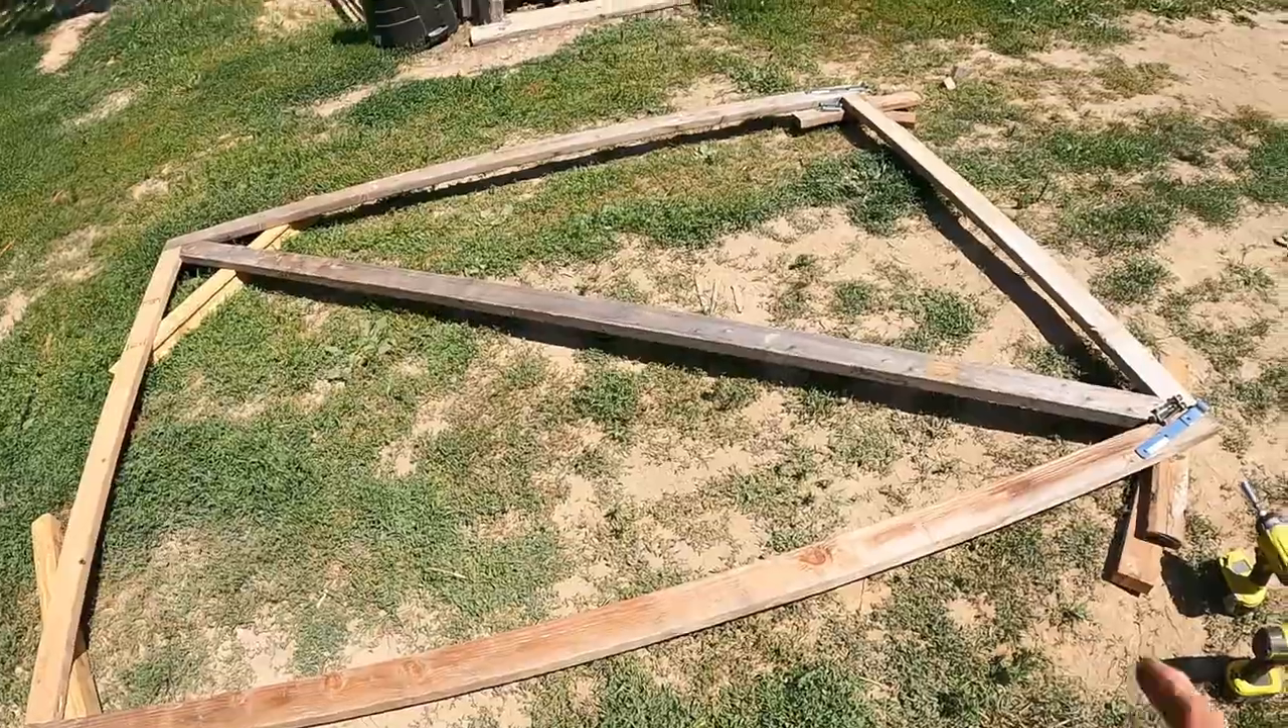Okay guys so now I've got the diagonal installed. I did a pocket screw on two sides and I'm going to be putting these brackets these hinge pieces on the top right here.